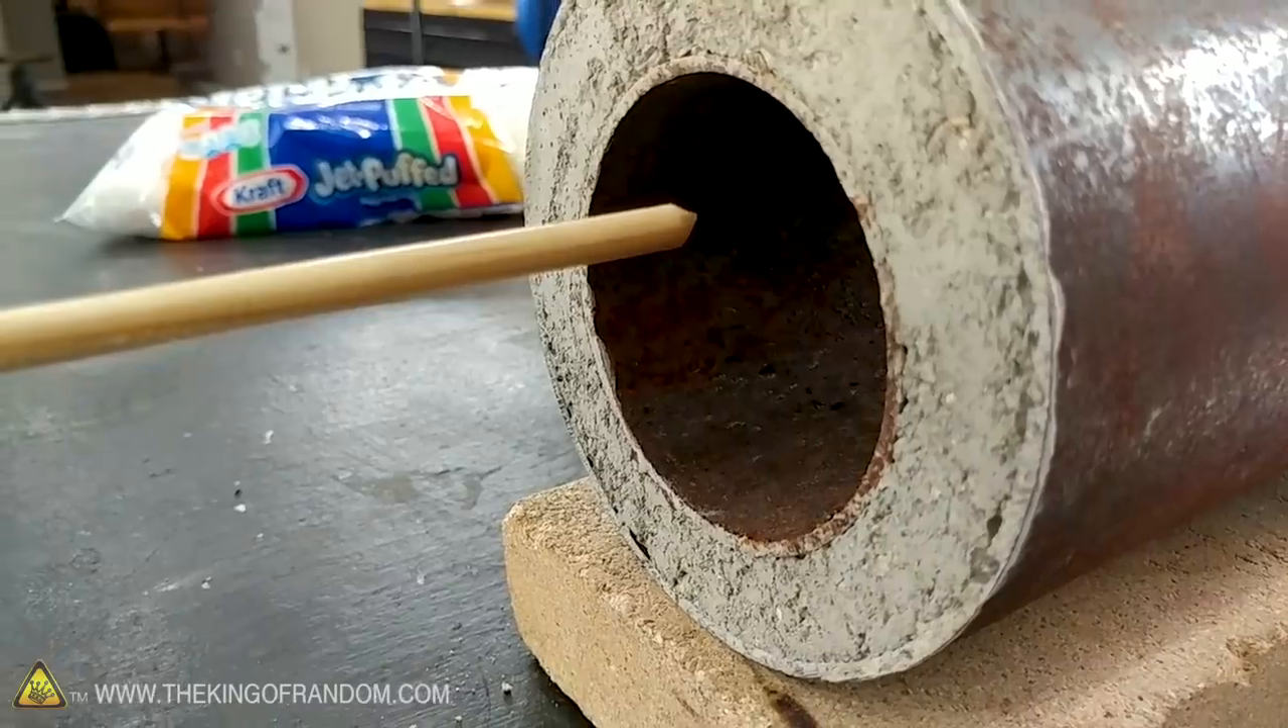We want the marshmallow roasting stick to fit perfectly in the very center of our roaster so that it's getting even heat all the way around it so at the moment the stick is far too high up.